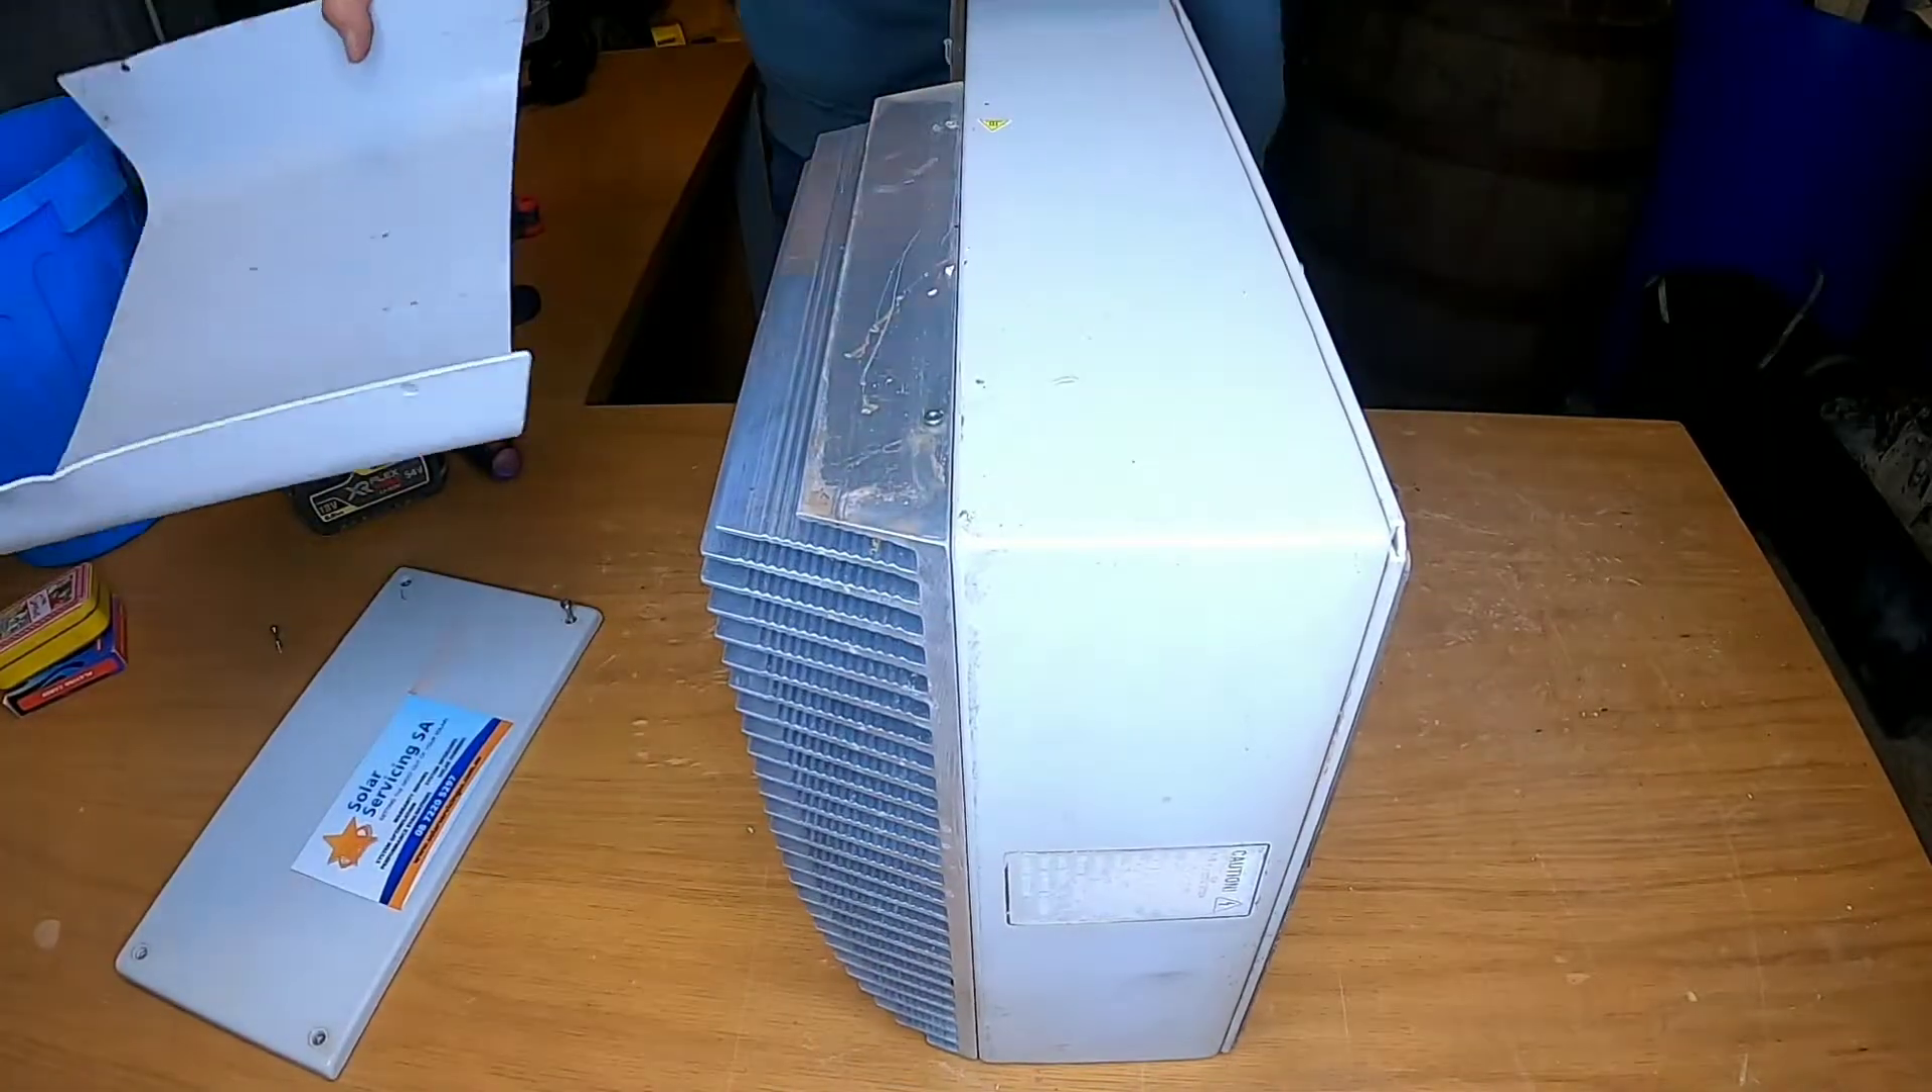Okay got this cover off now took a bit of convincing.